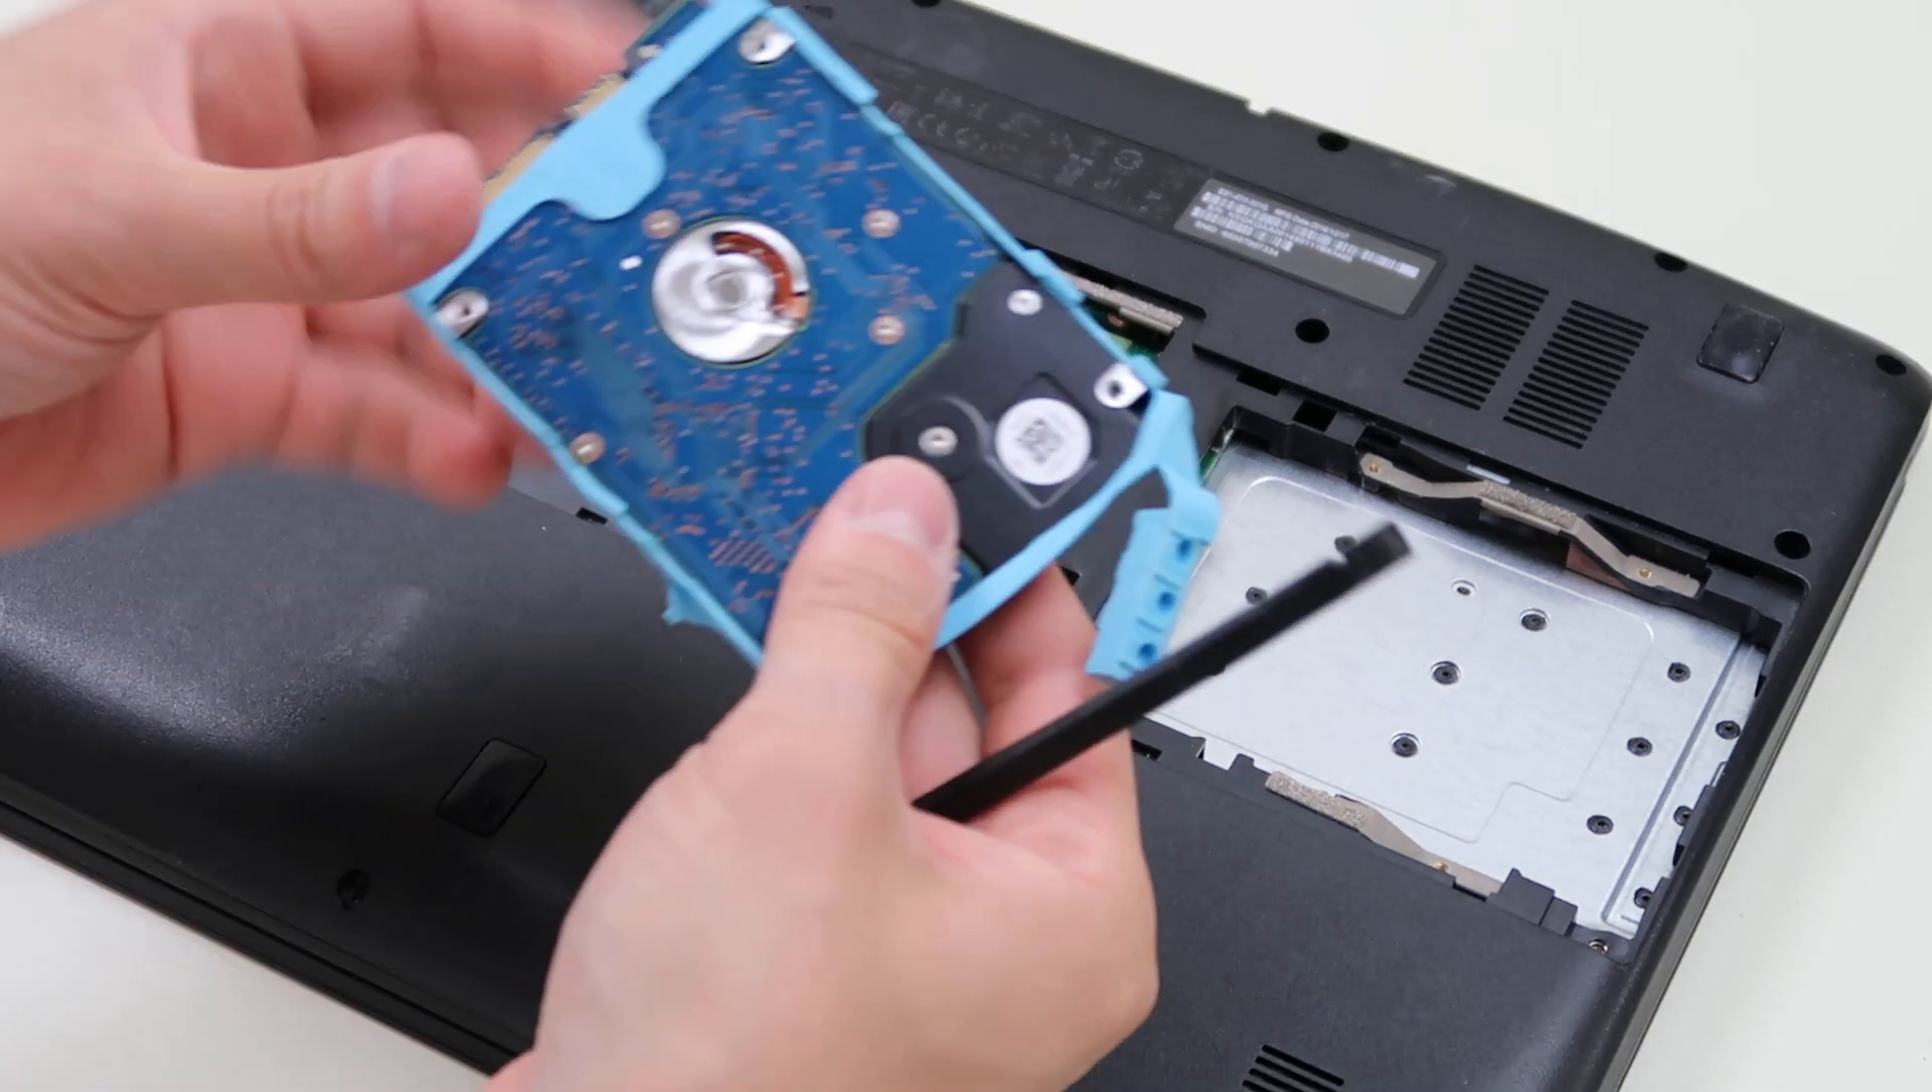There we go and the caddy comes out and there's your hard drive.